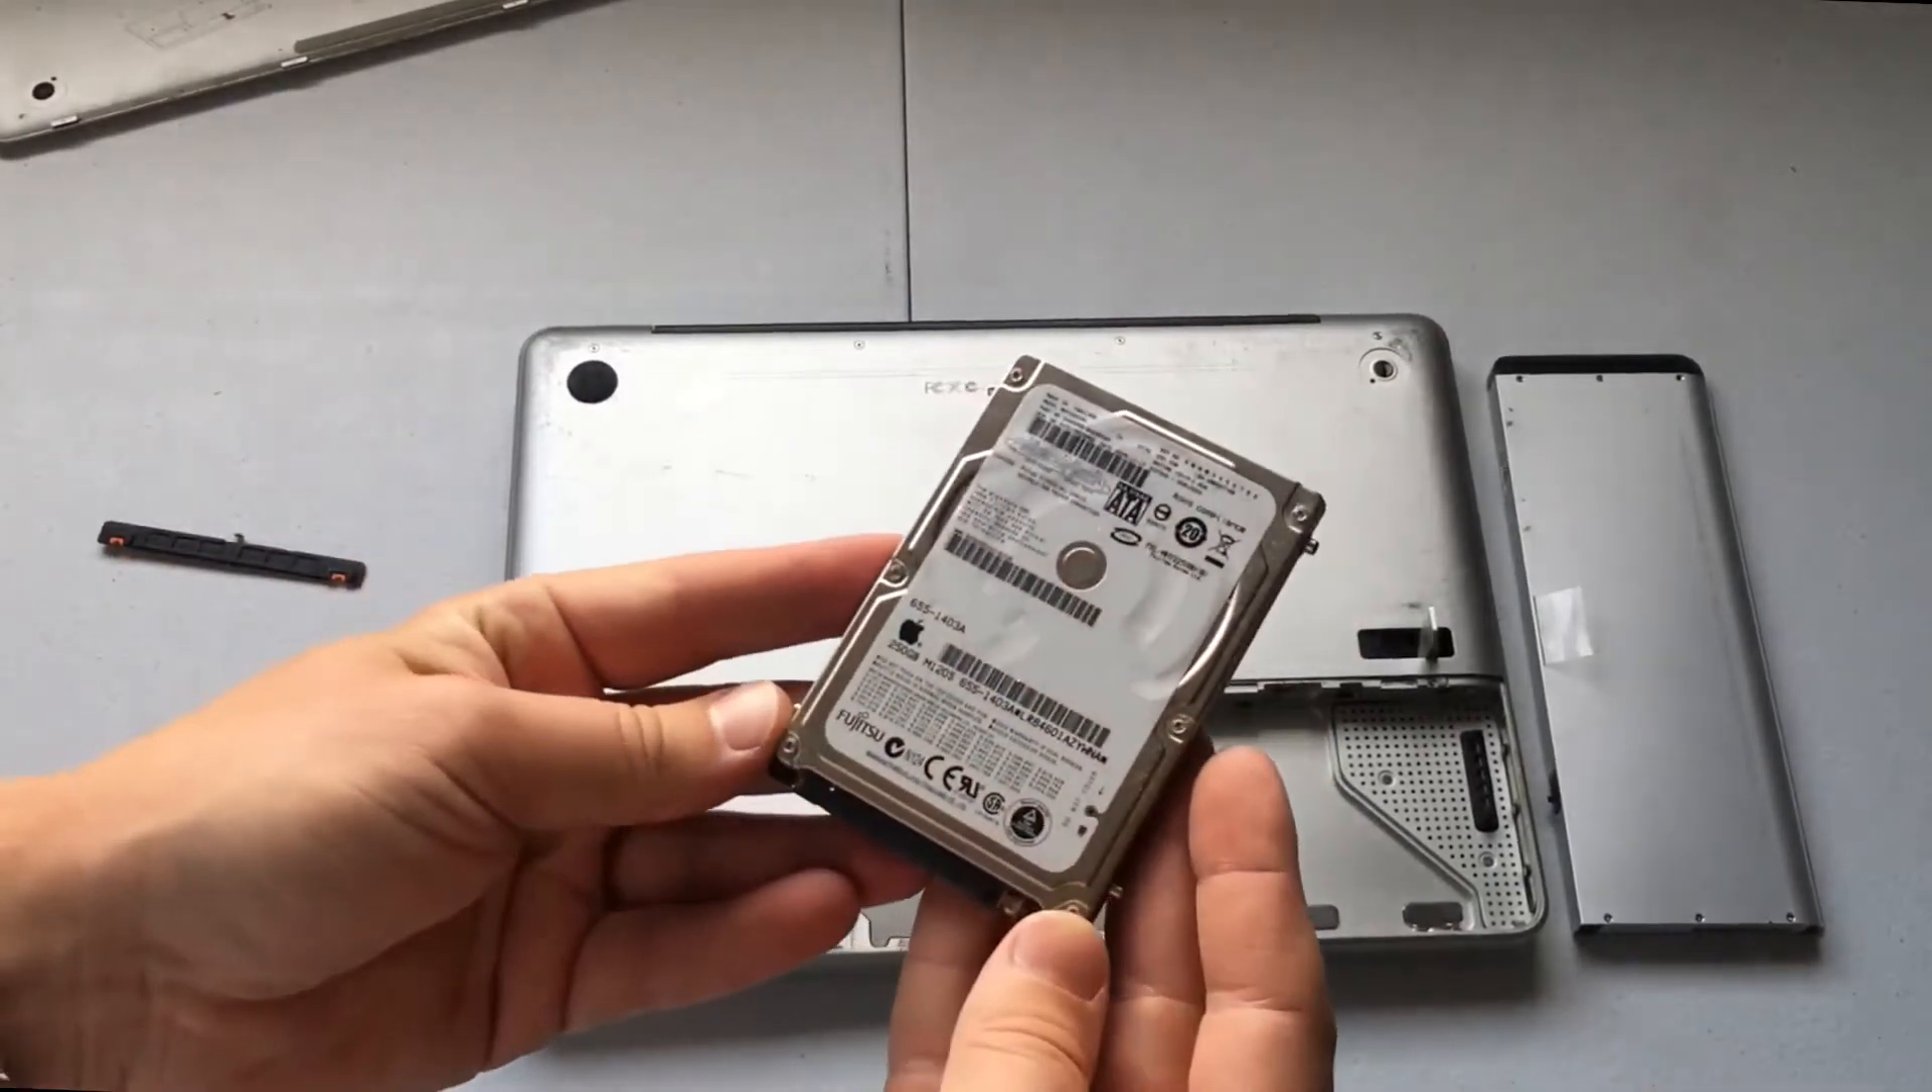We have successfully removed the hard drive for this apple macbook pro.